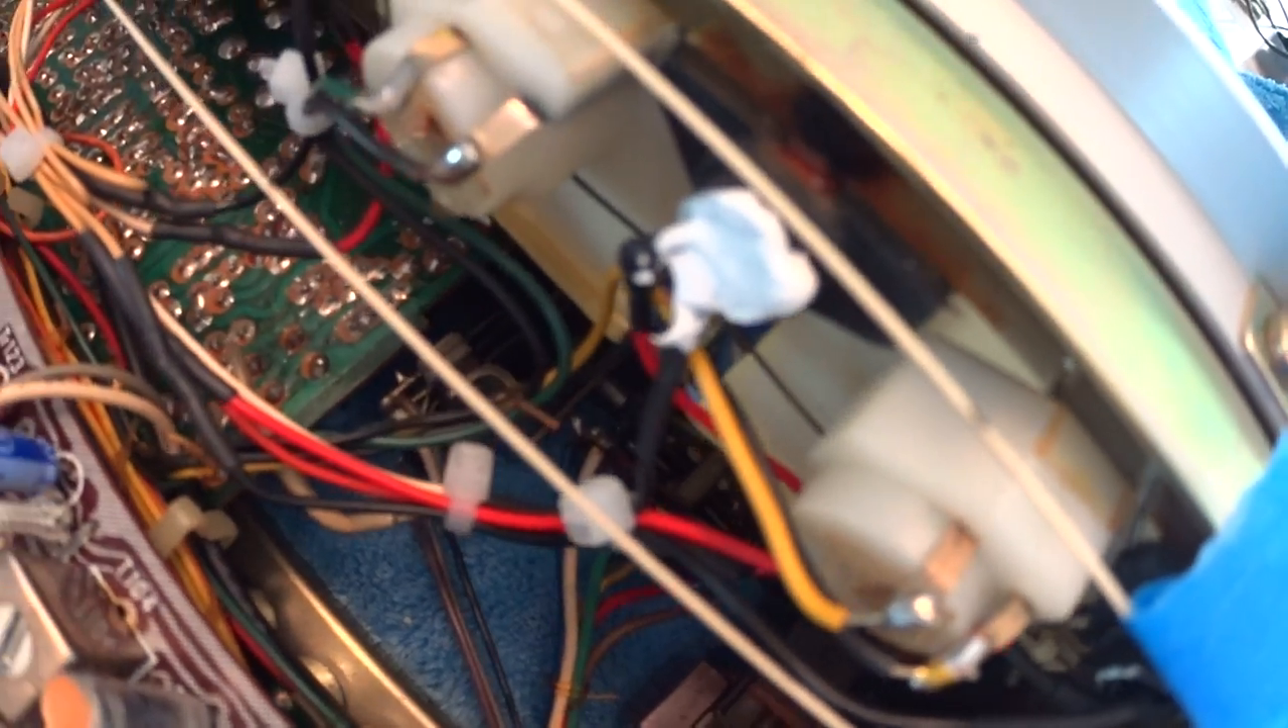You can see i put just a little uh white caulking there on the um led bulbs housing so they can't pop out.